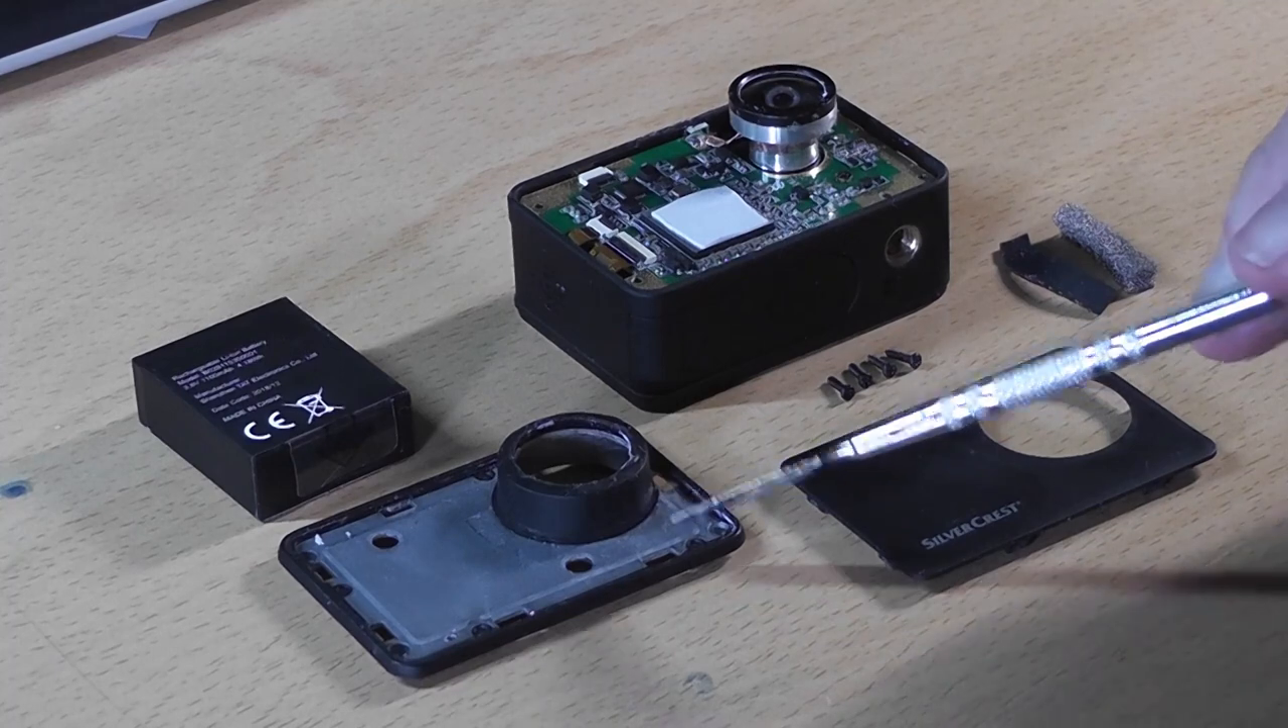So the journey so far is that the battery has been removed the front of the camera has been unclipped.